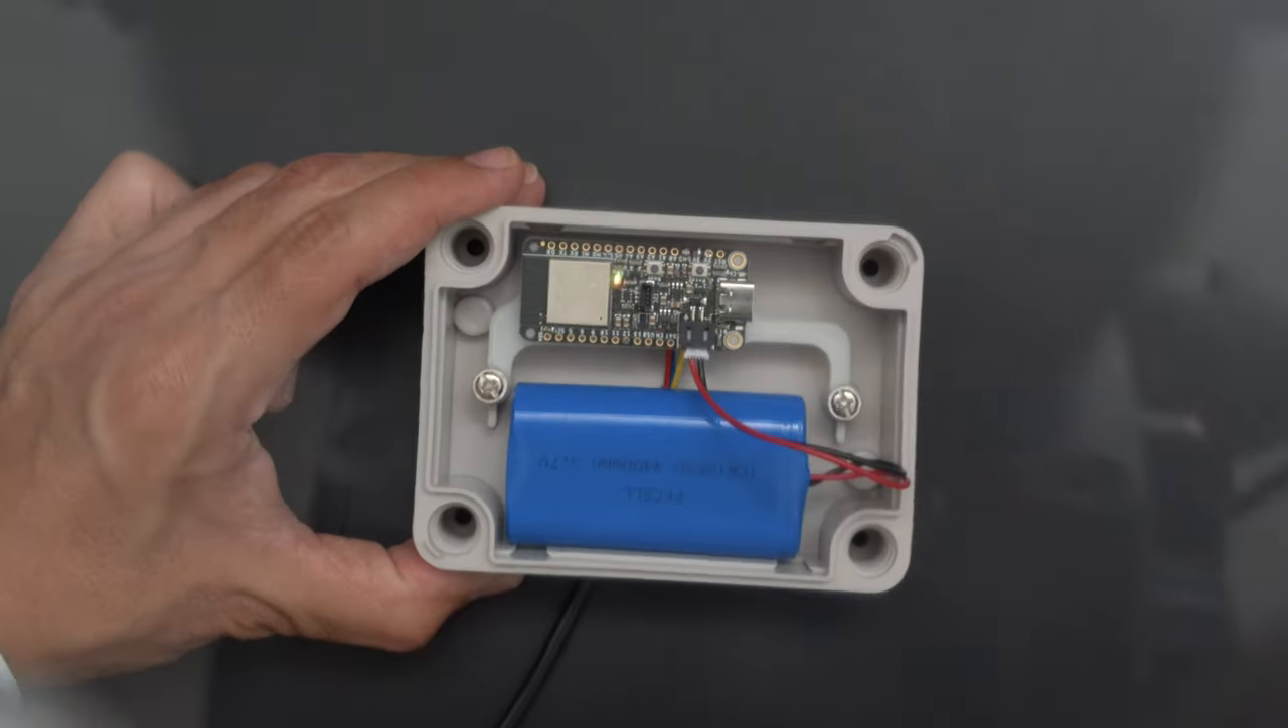This 4400 mAh LiPo battery fits nicely in the enclosure and plugs directly into the Feather's battery port.